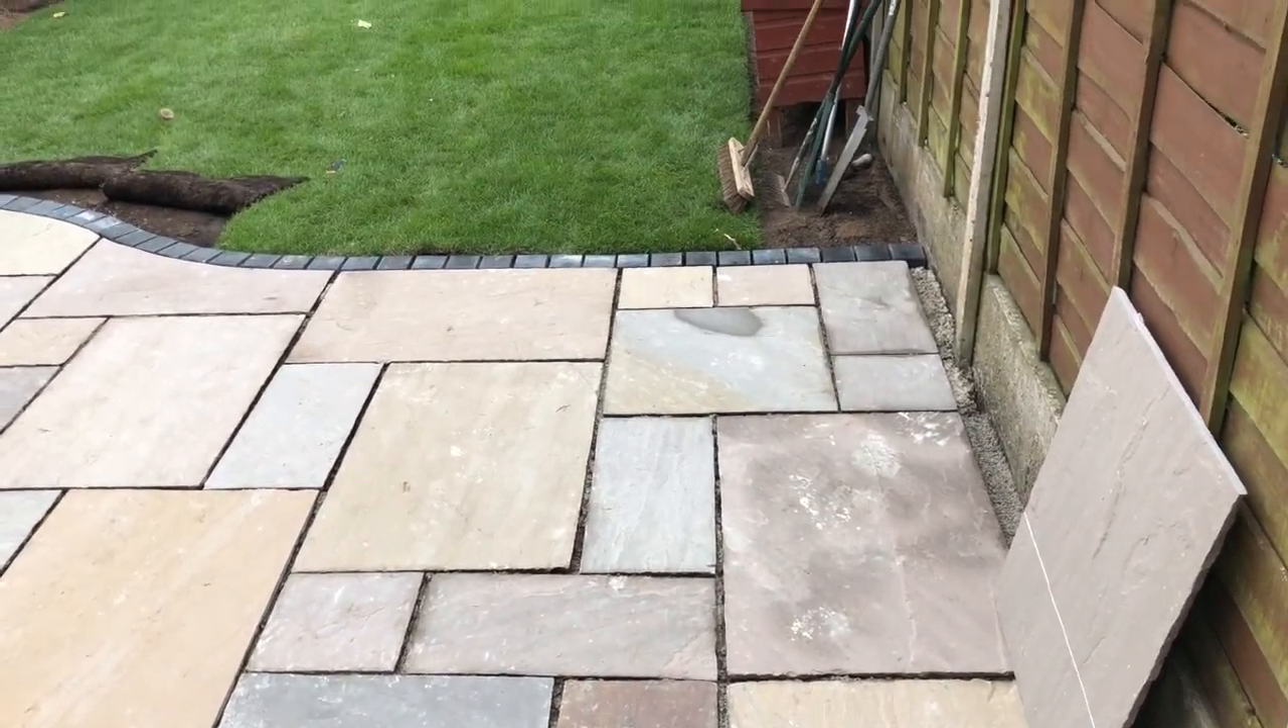You can see that we've installed the grass and we are starting to finish off the patio.